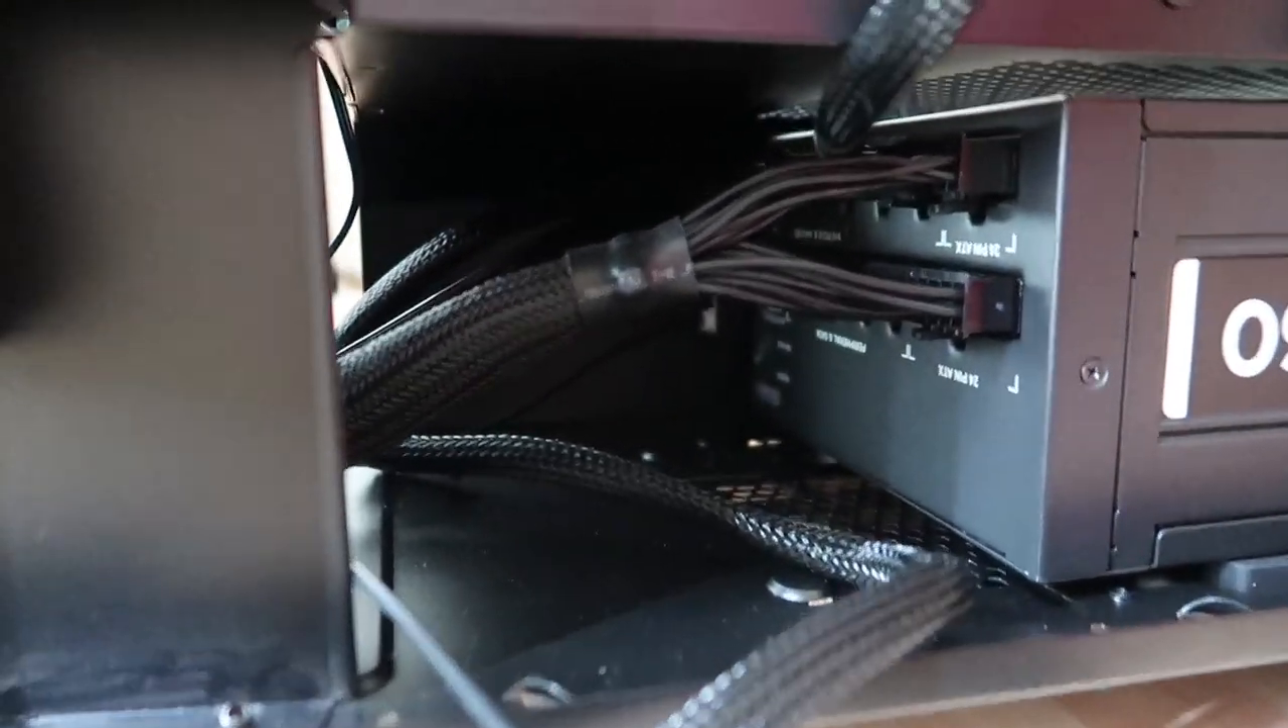Okay, power cables are hooked up in the back as you can see.